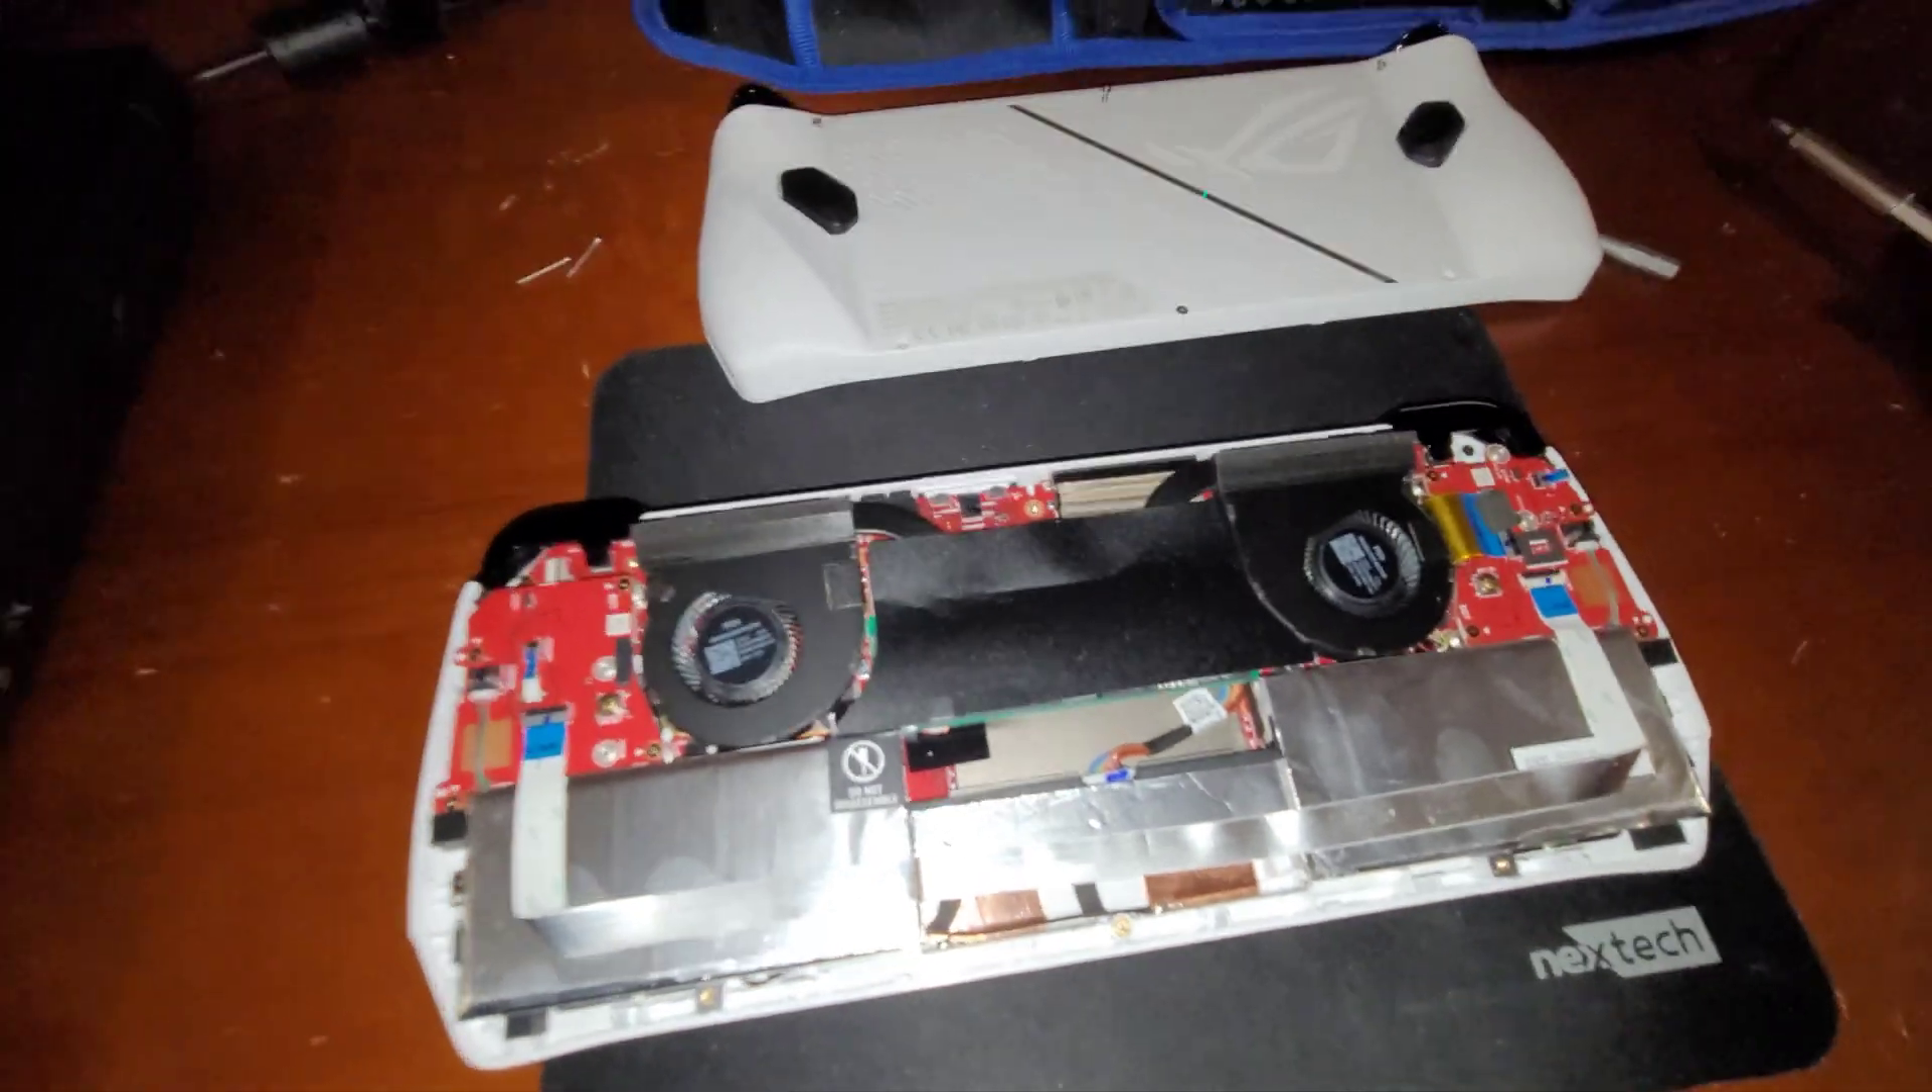So I've got the back cover off right now.